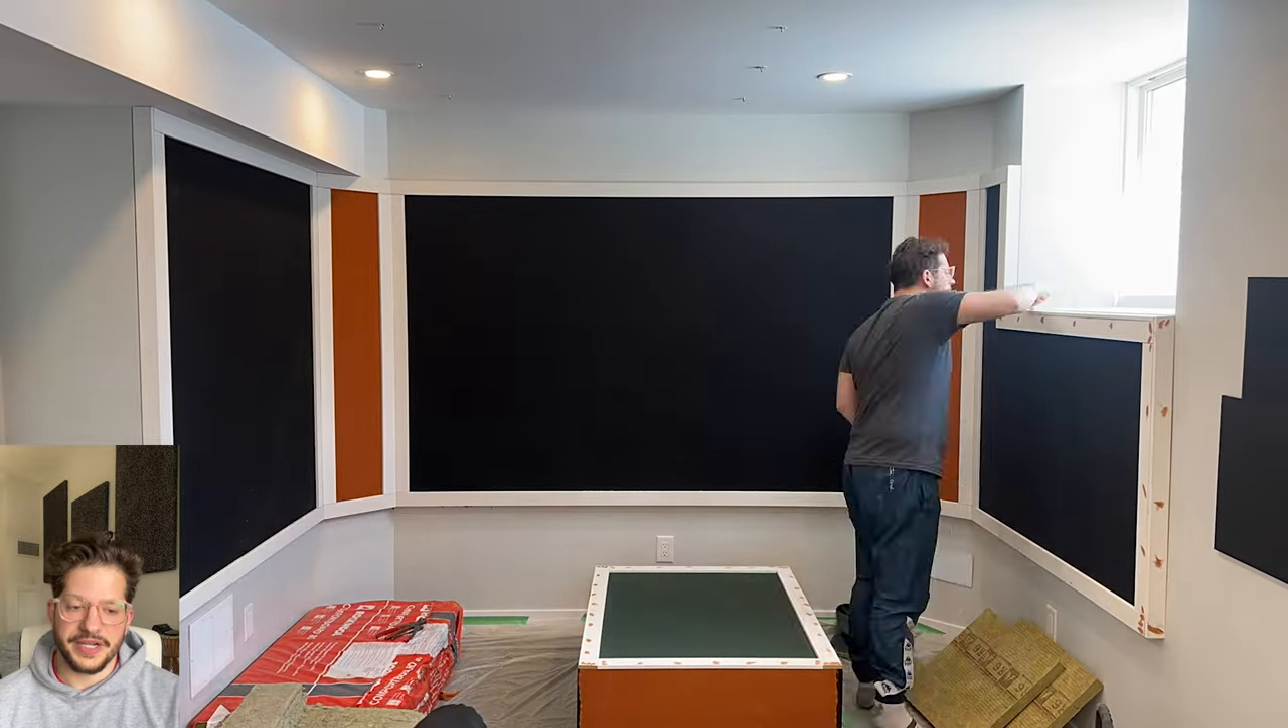So there's all the trim put up on these walls.